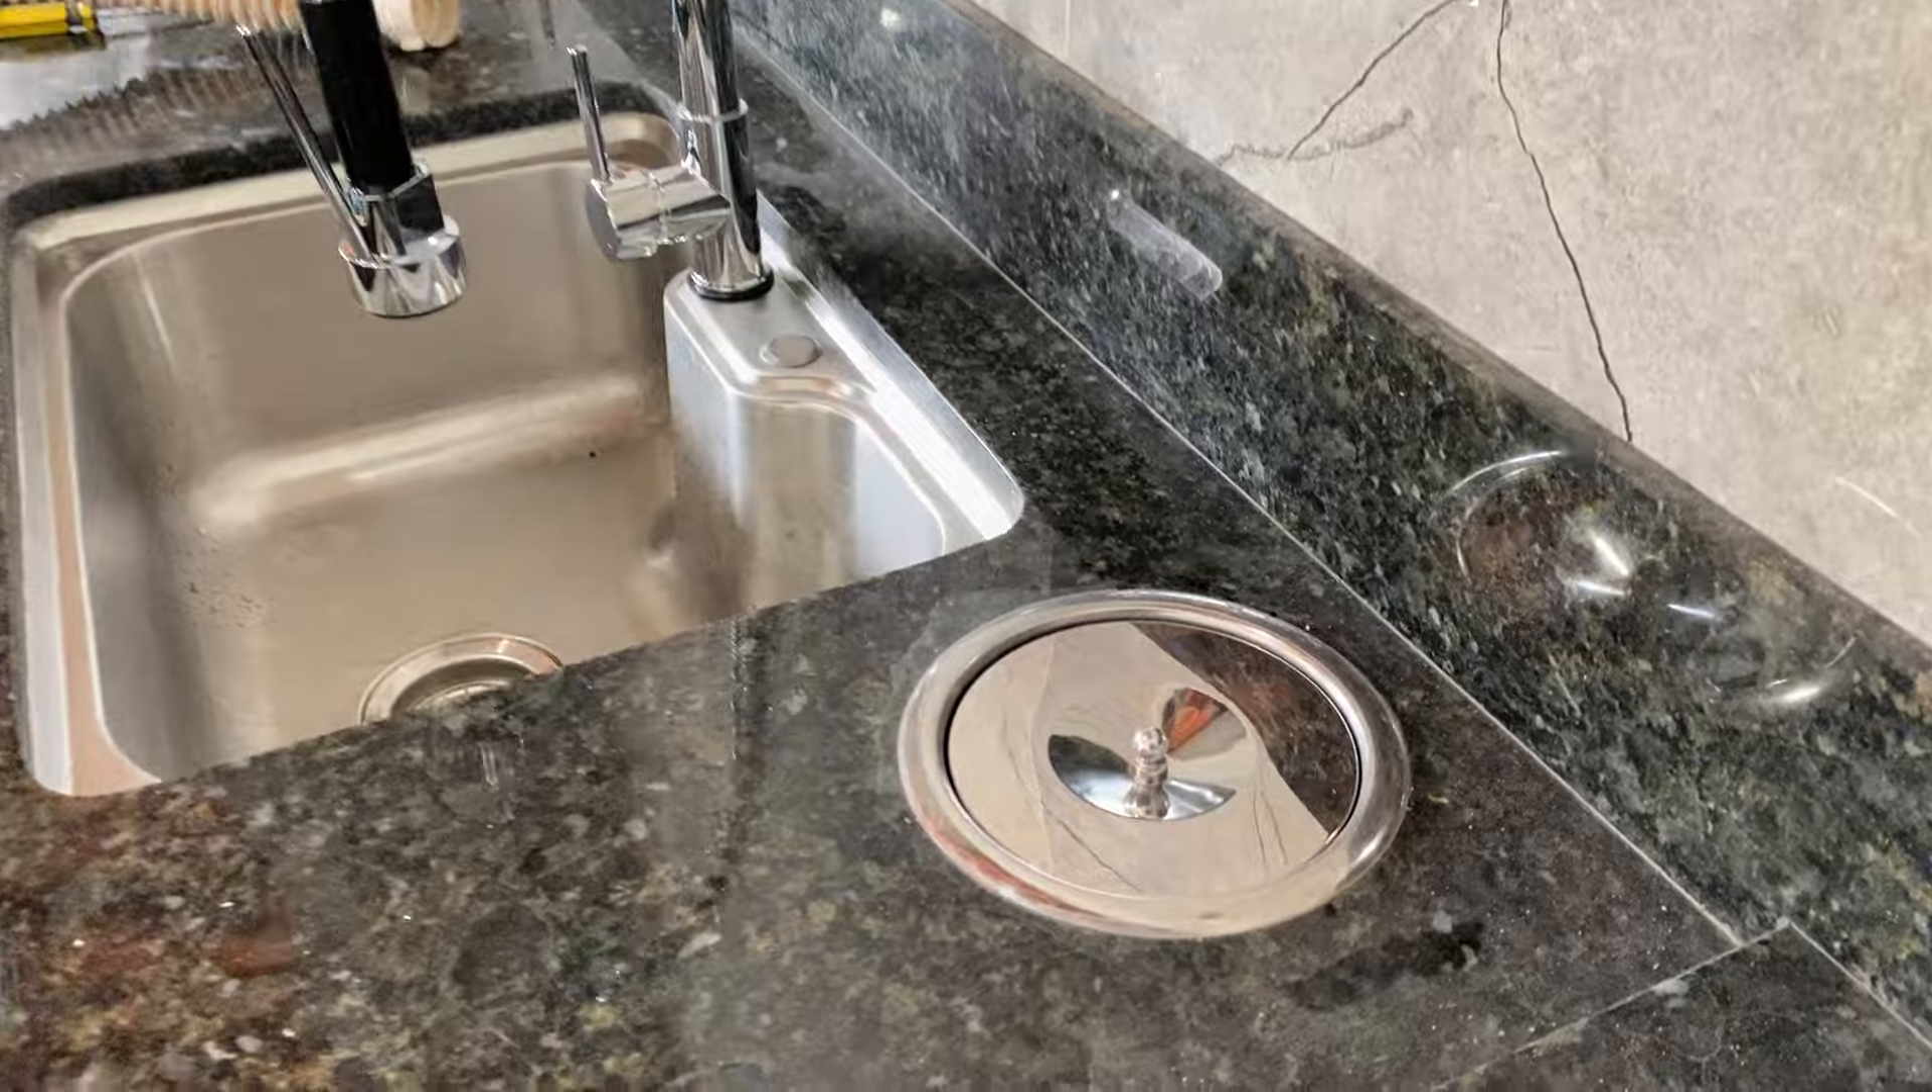Então, aqui a lixeirinha já, você instalou a lixeirinha, então tá no lugar, ó.